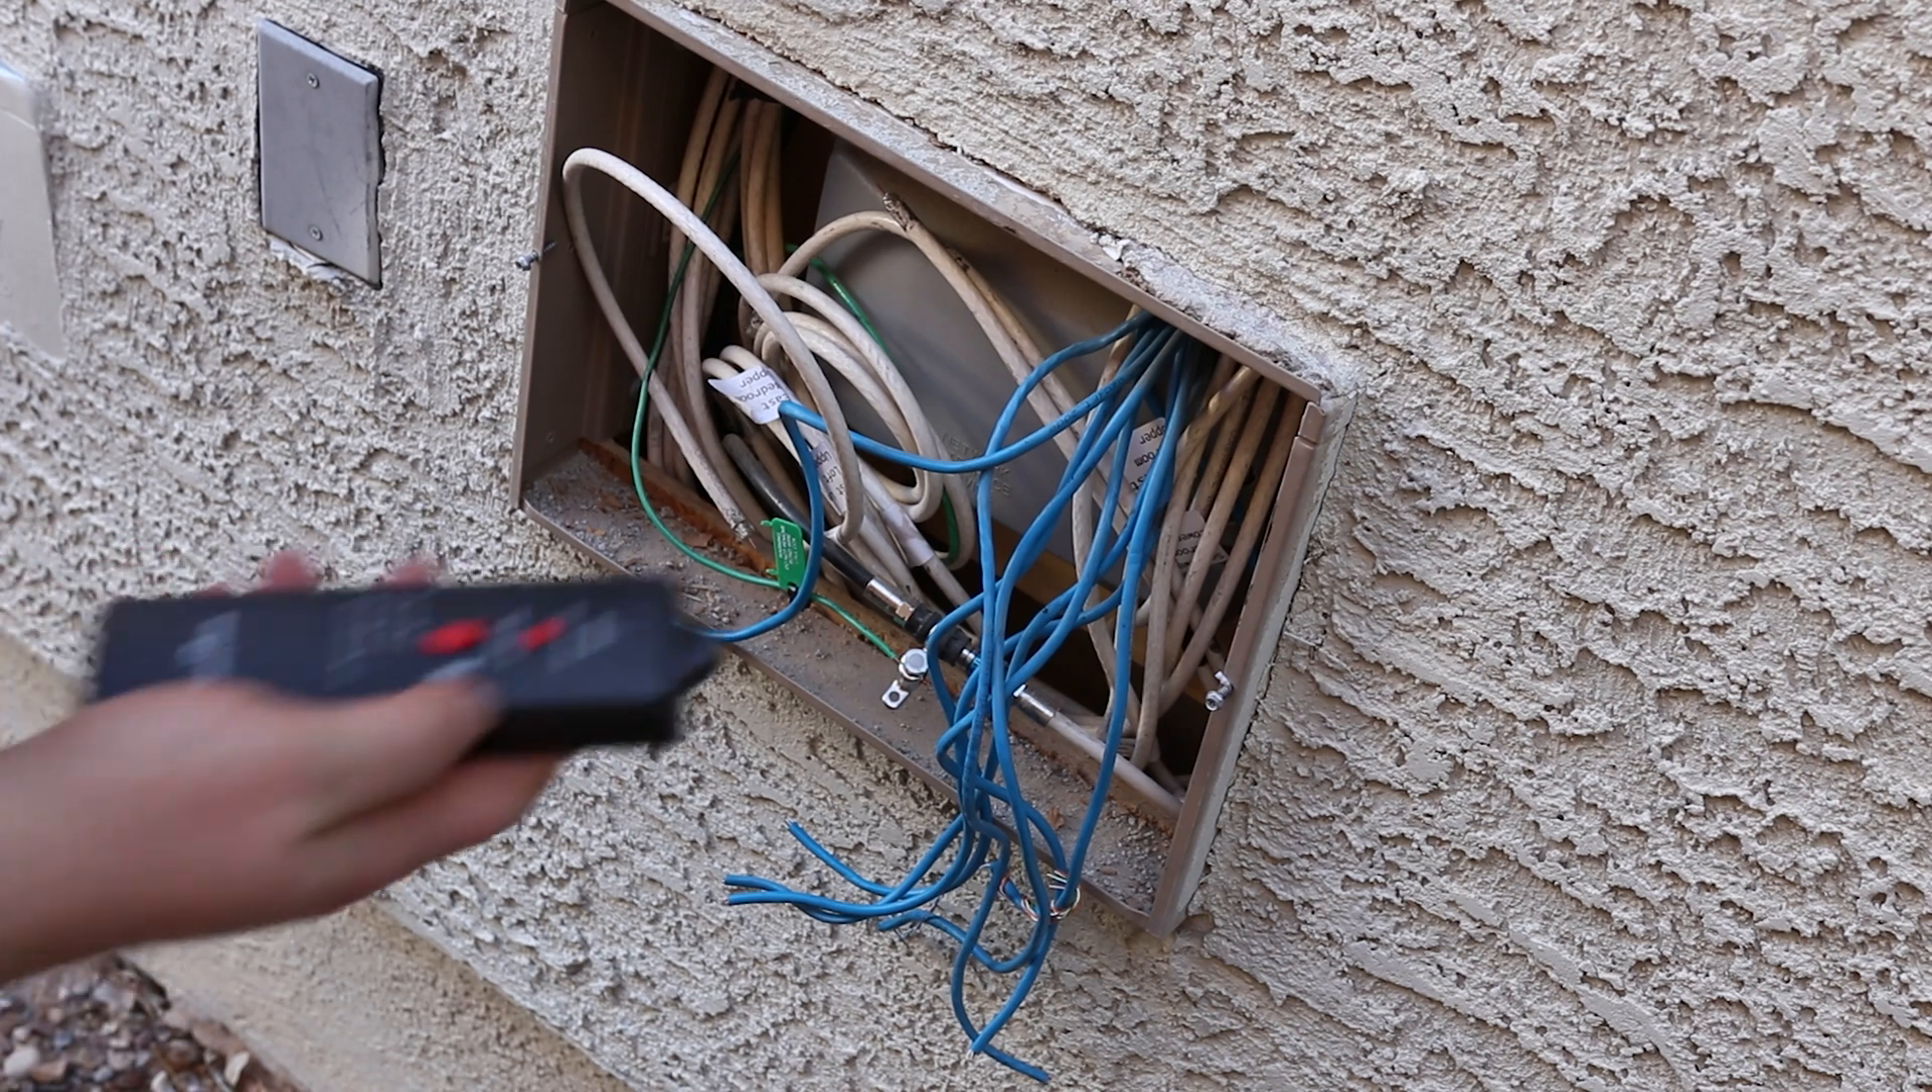They threw all the cables right here in this box so they're not terminated they're just kind of sitting there.